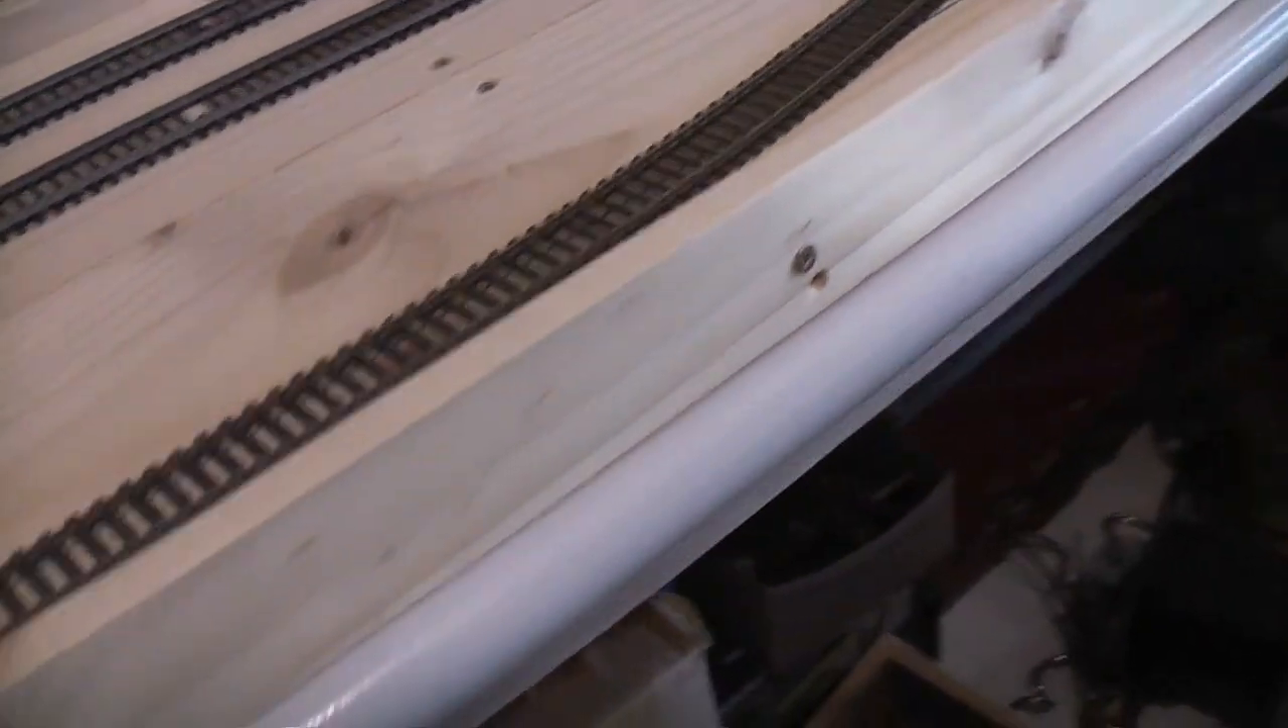I've got all the track down and i've put a little edge border around it like so.